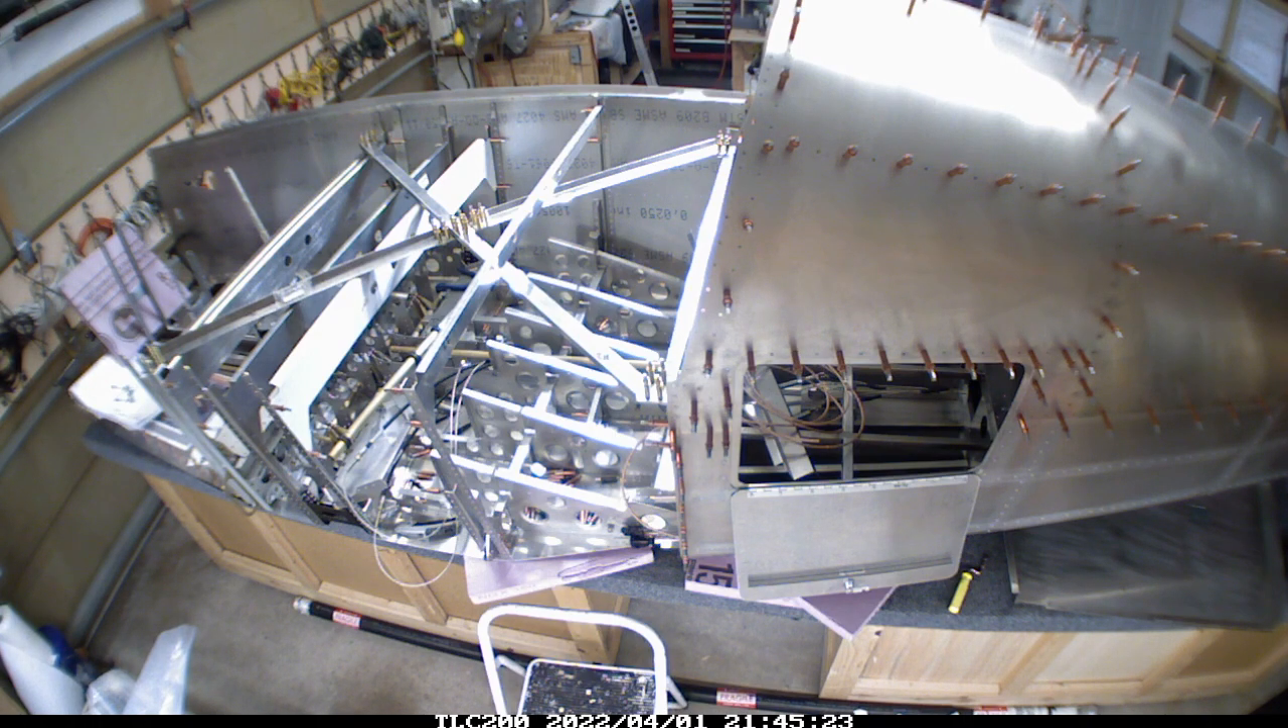Now I'm not fully attaching the skins.